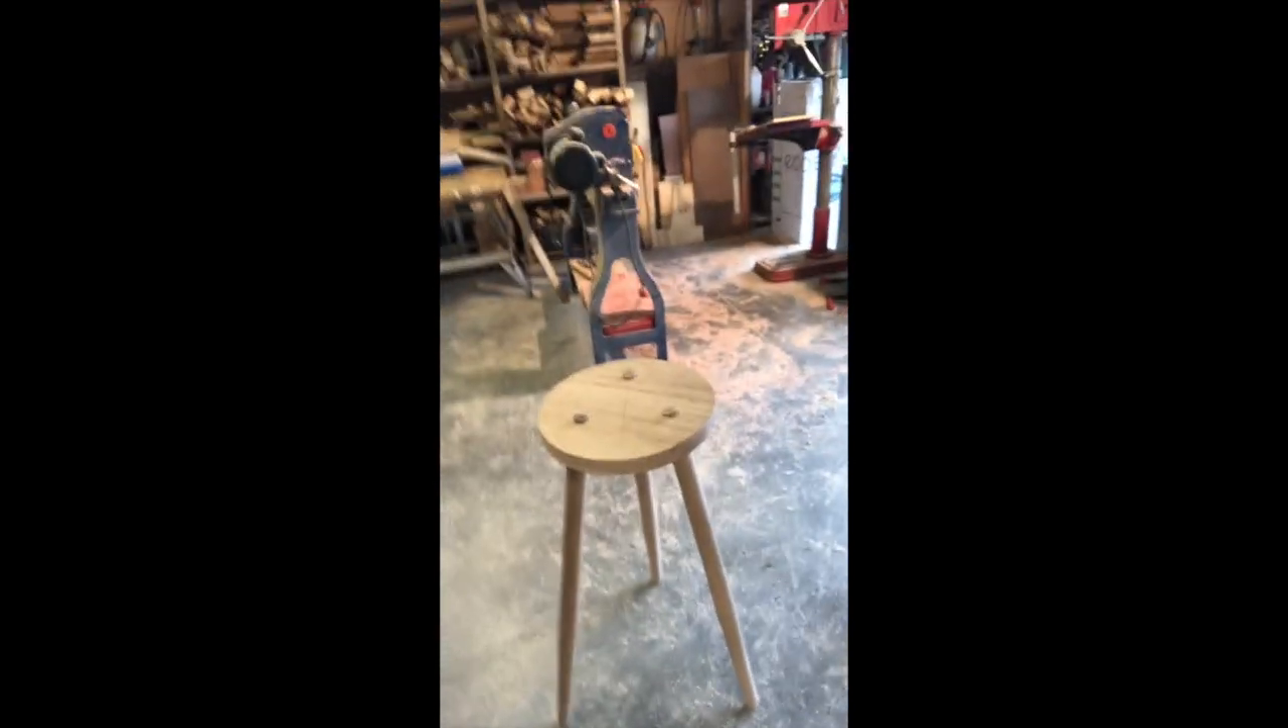We've got the legs dry fit into the top everything looks like they're in the right place nice and symmetrical.